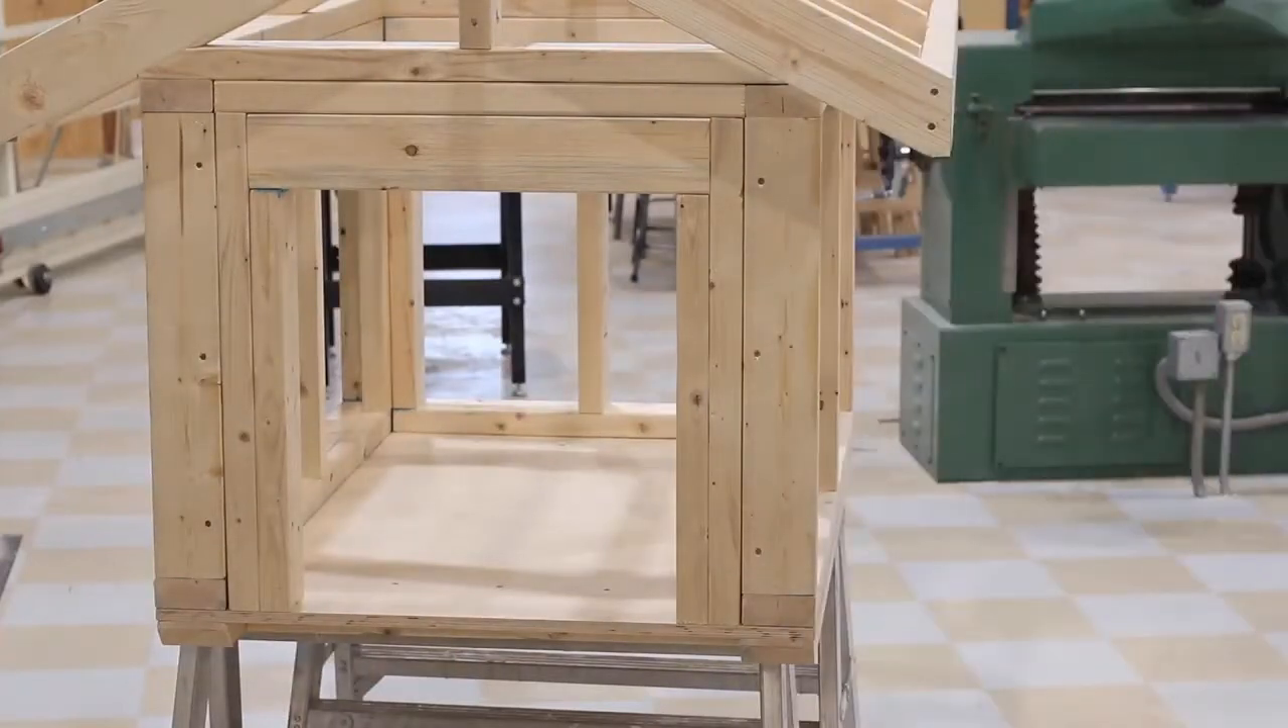I can see the end of this side wall and I can see that the end walls have been framed in between the two side walls.